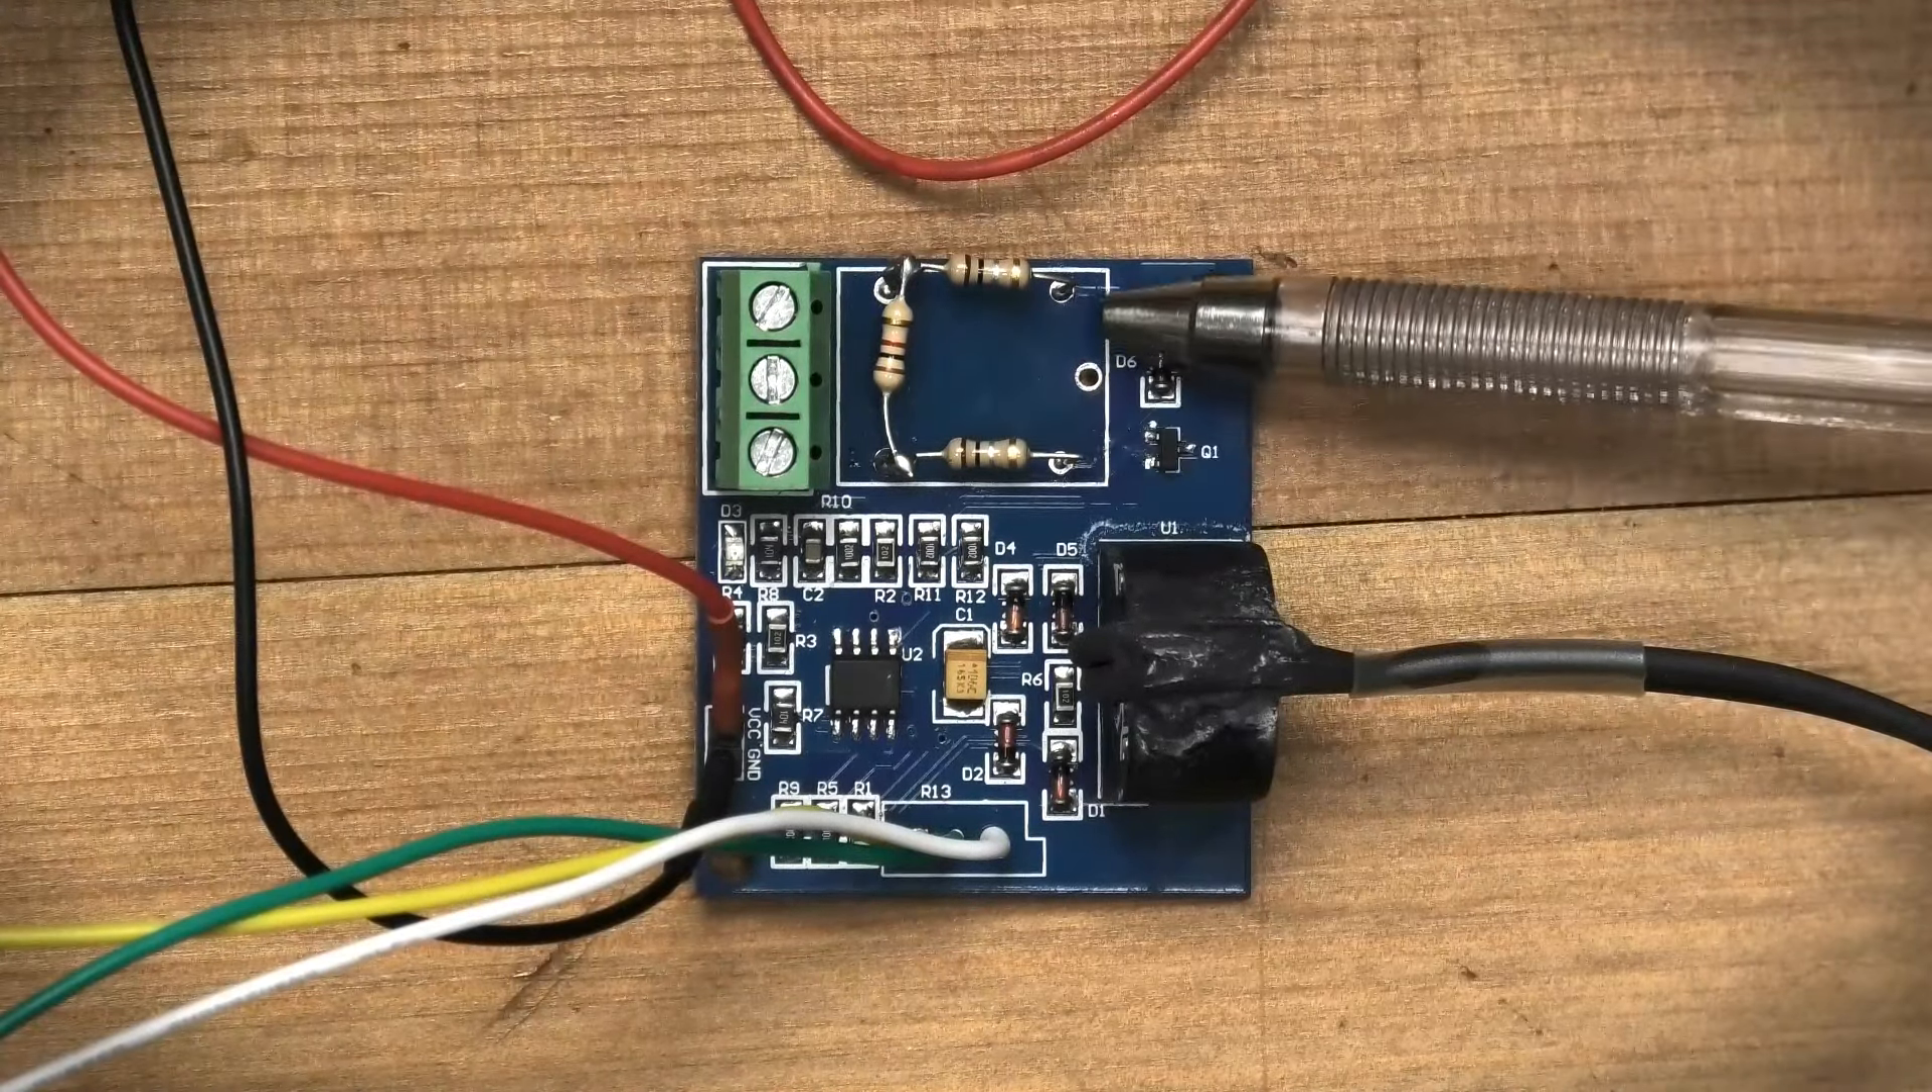Ho tolto il relè e poi vi ho messo queste queste resistenze qui che comunque sono da 0 1 ohm.